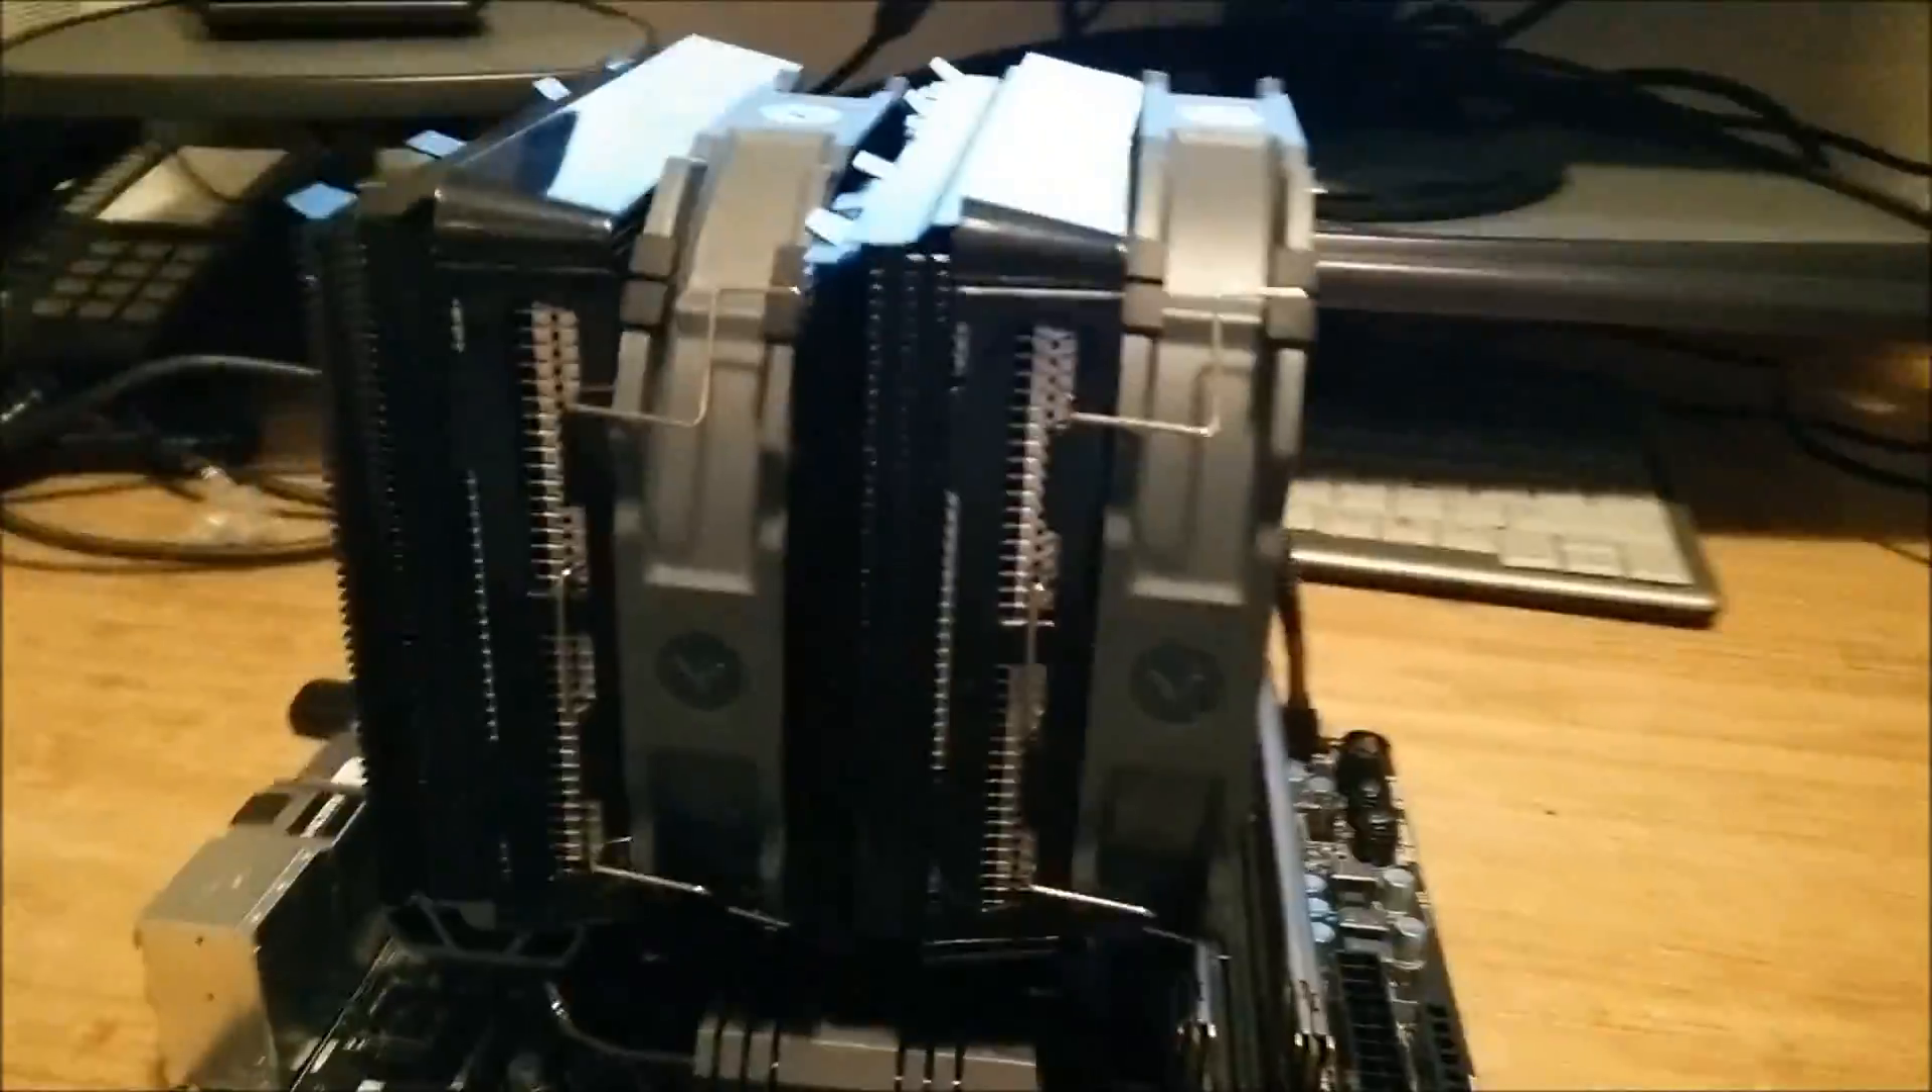I've got both fans installed now you can see how high they are.